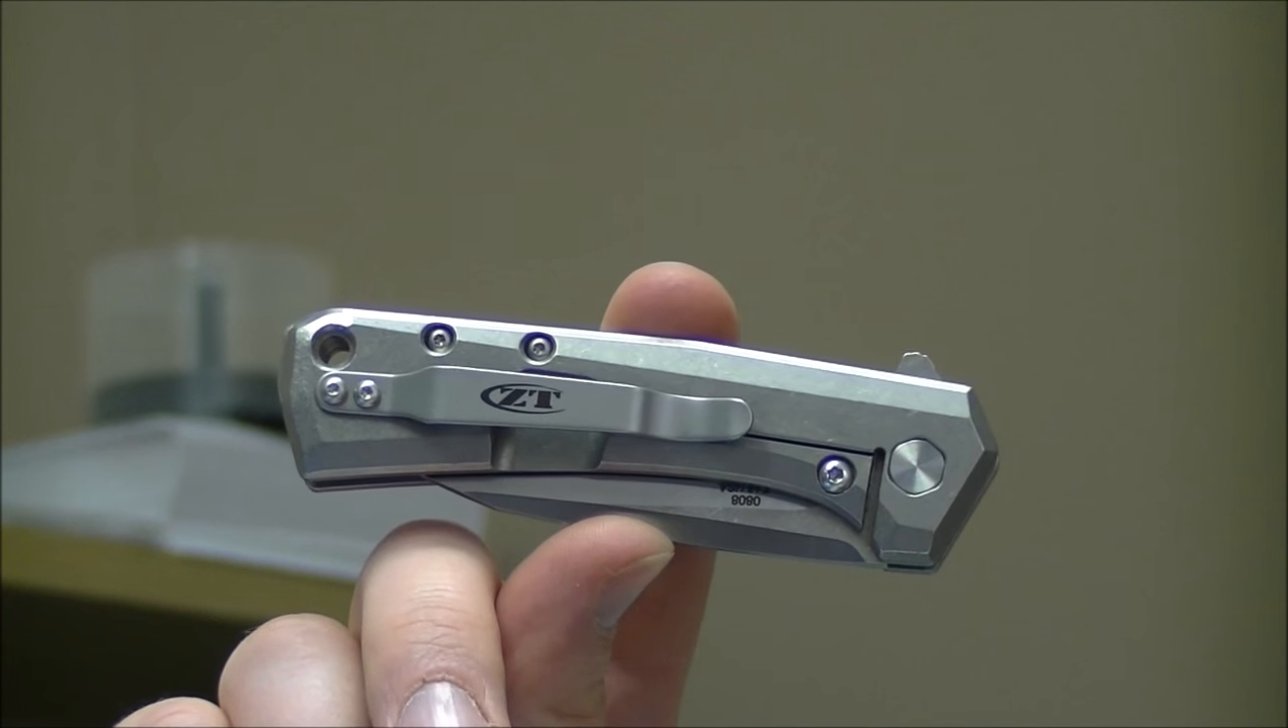The clip extends well past the halfway point to me the clip is just a little too big for the knife.